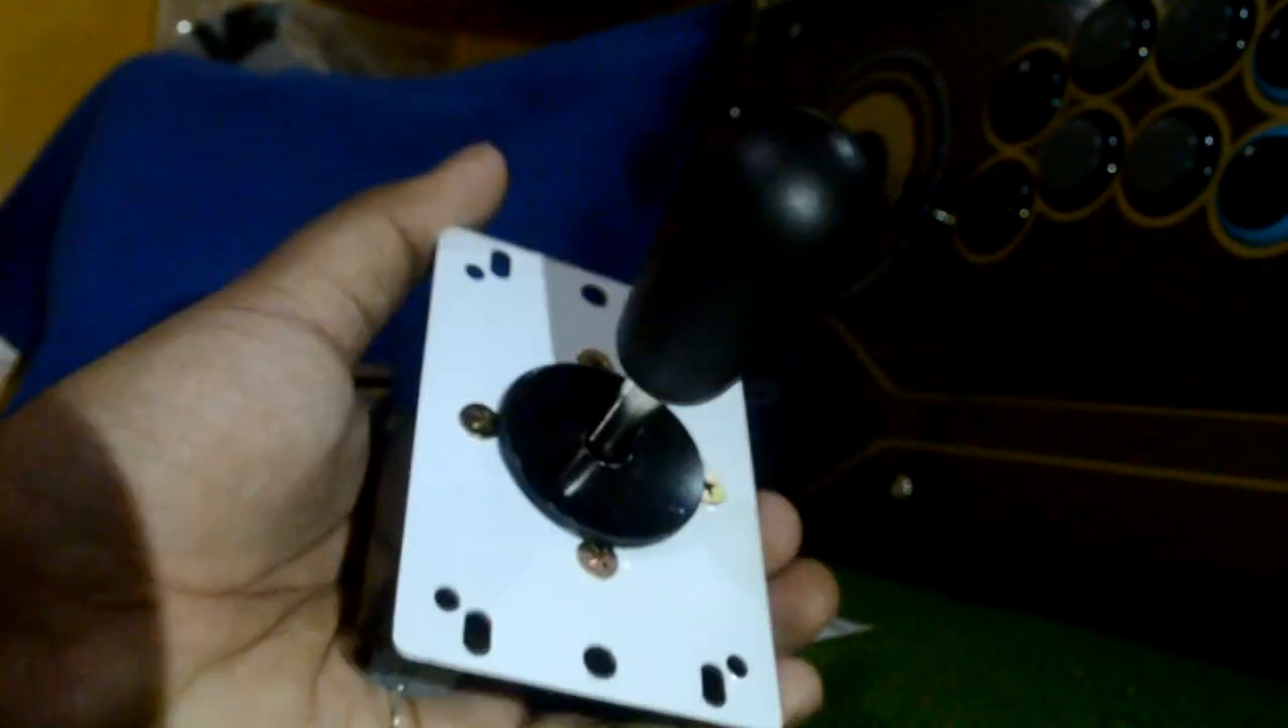So this is what the lever would look like once it's all put together.